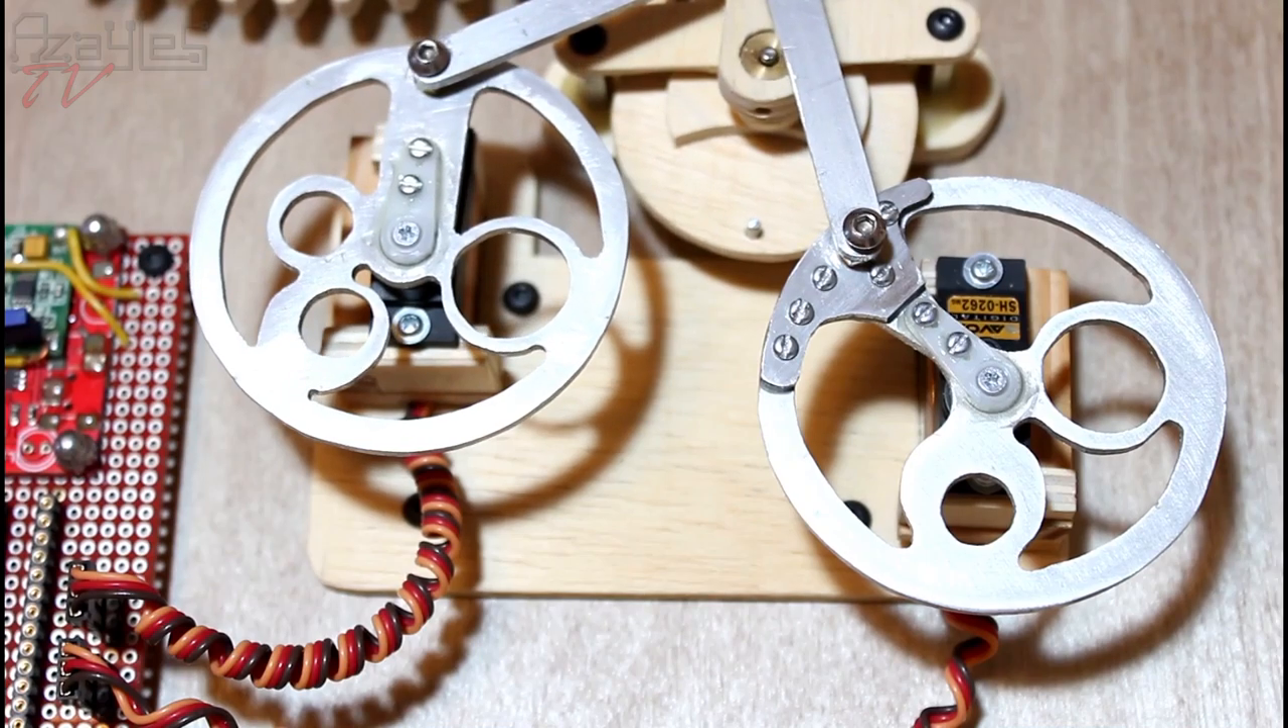I've put those wheels back on the servo.